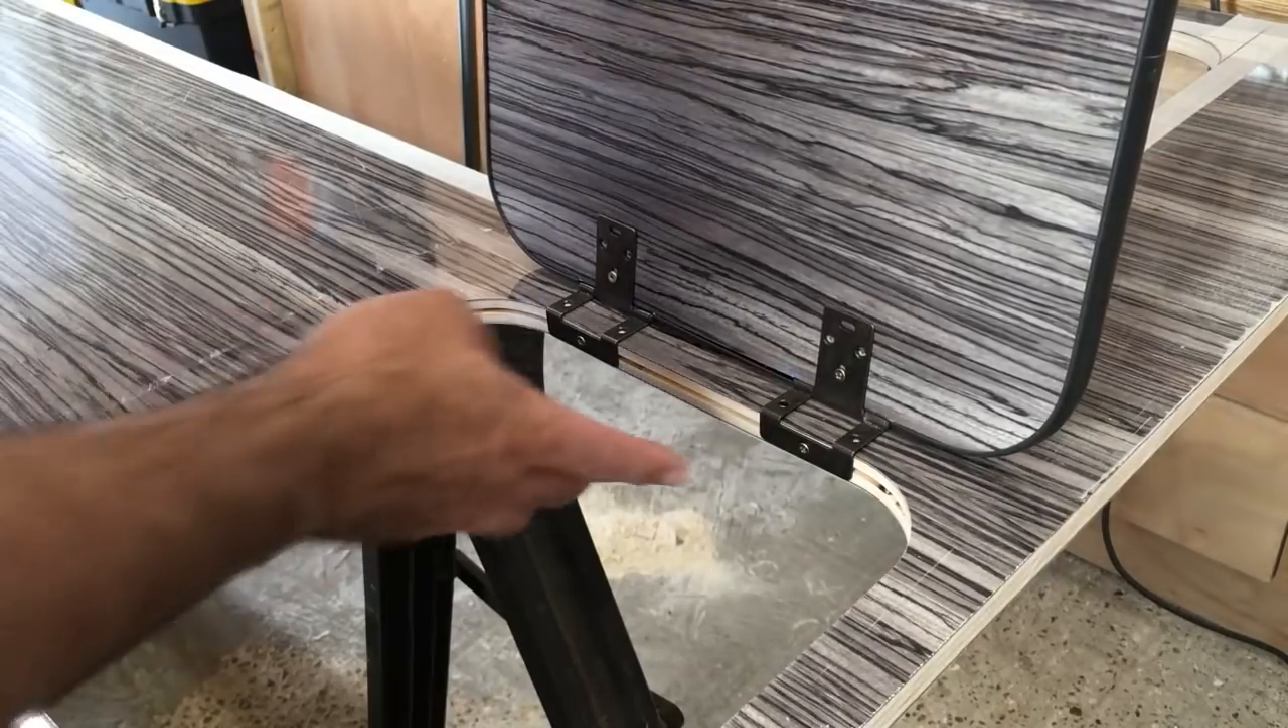There we go, so that's the finished door. Obviously we've got to put the trim round the opening, same as we did the door.